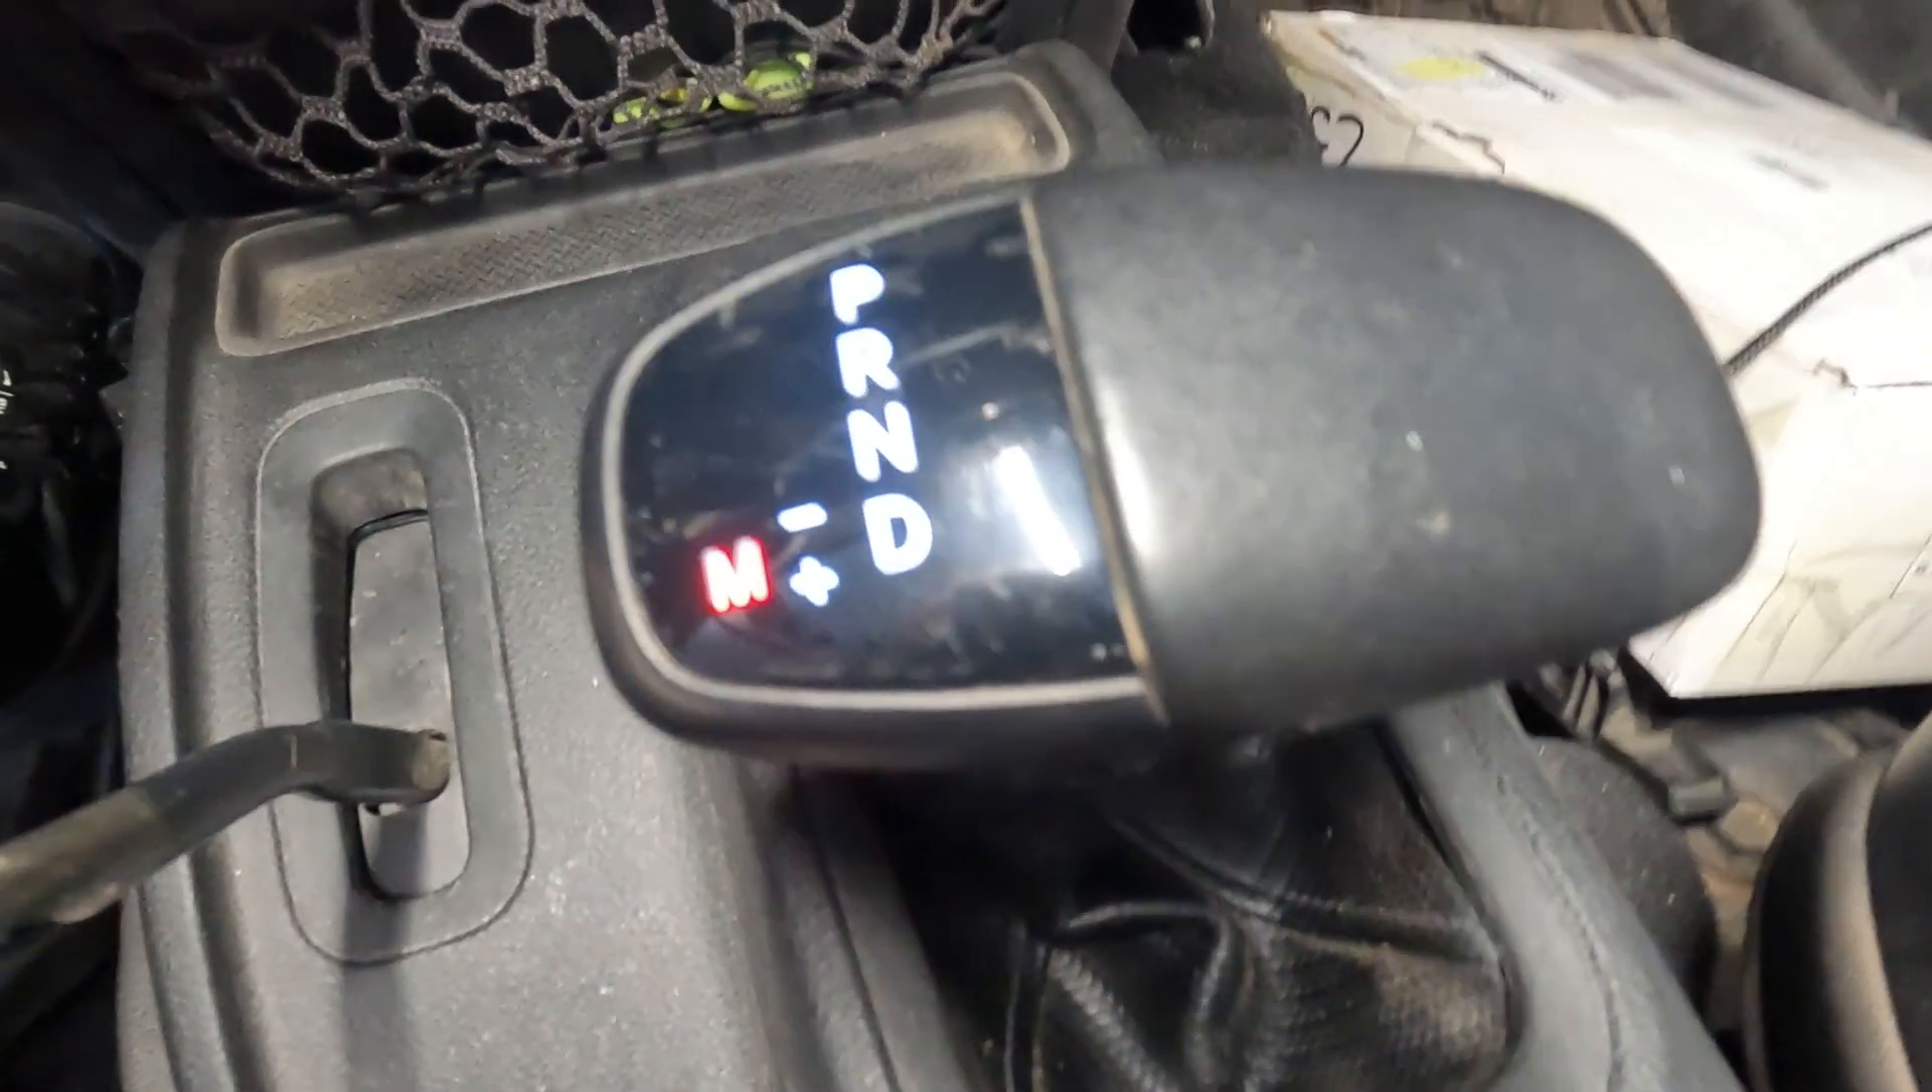Now we got the shifter put back together.